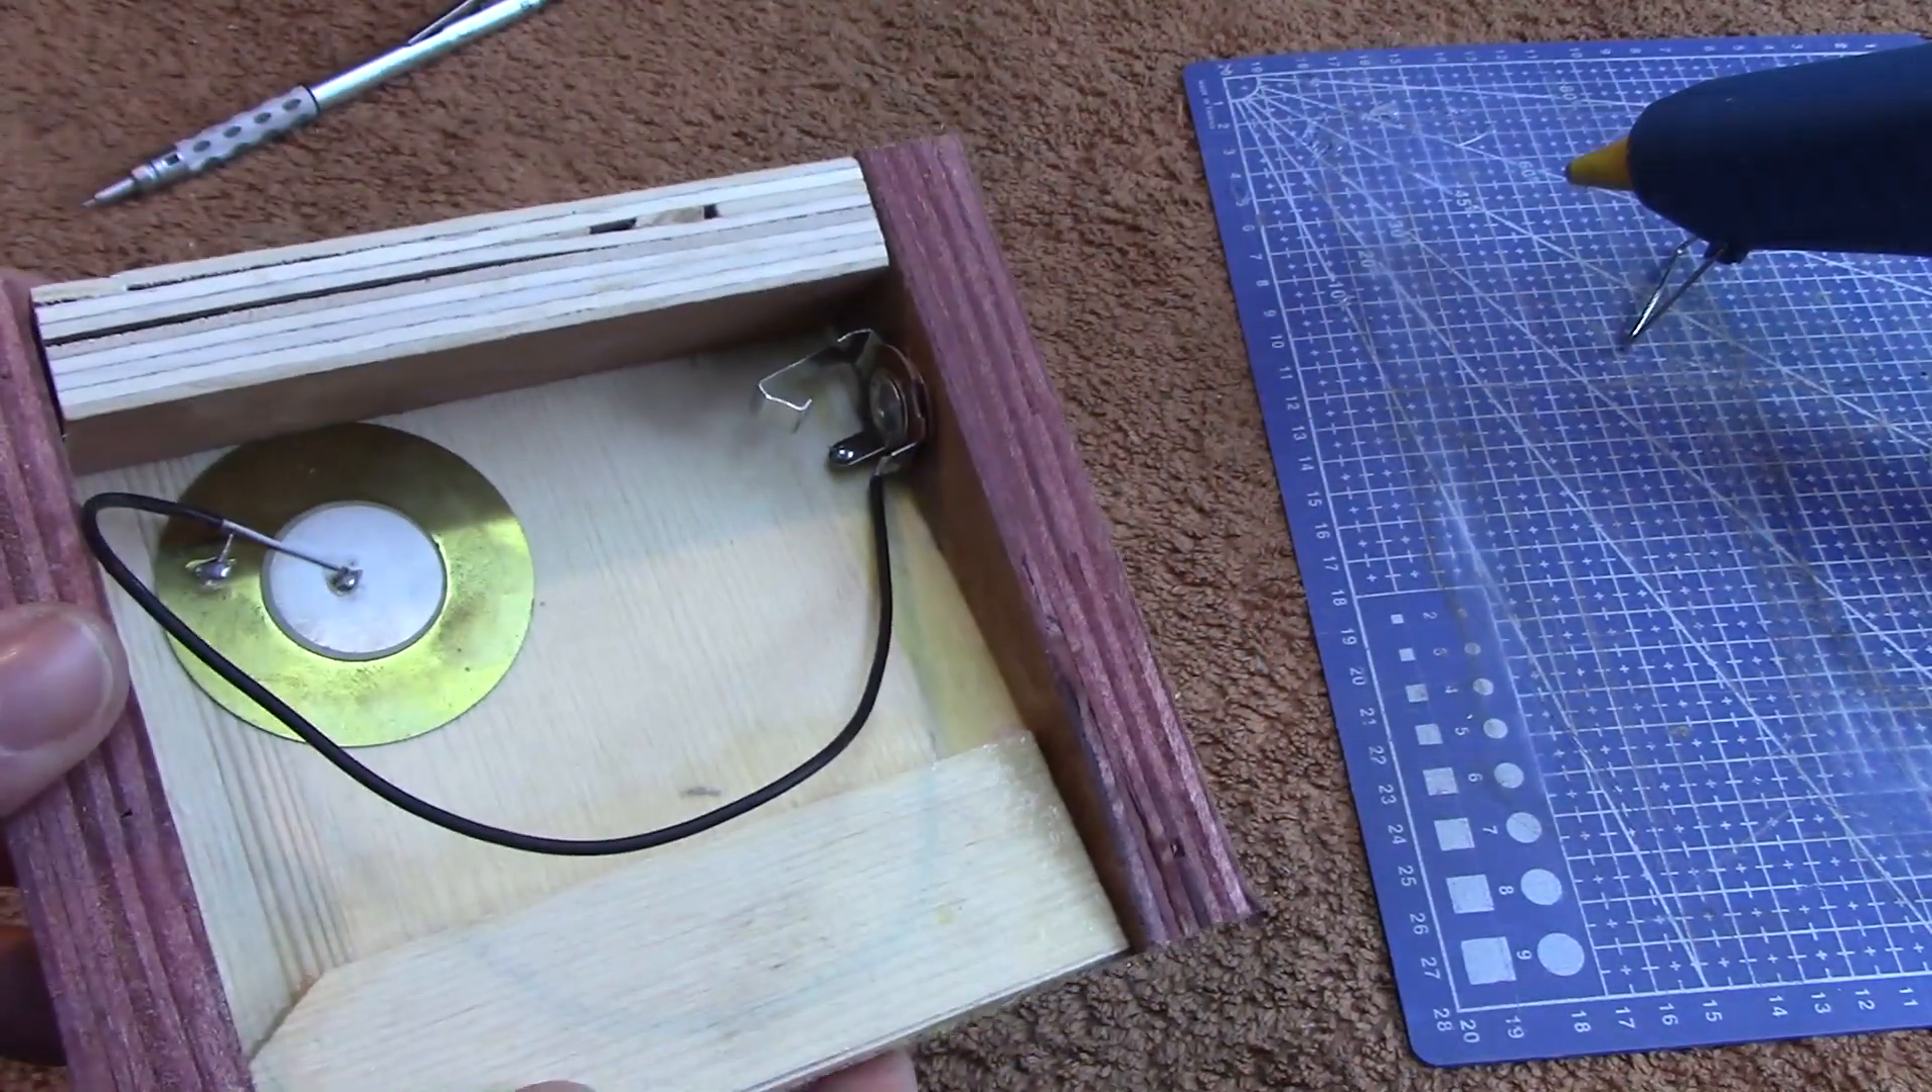So just to show you we now have our output jack in place there. So that sits just inside there.